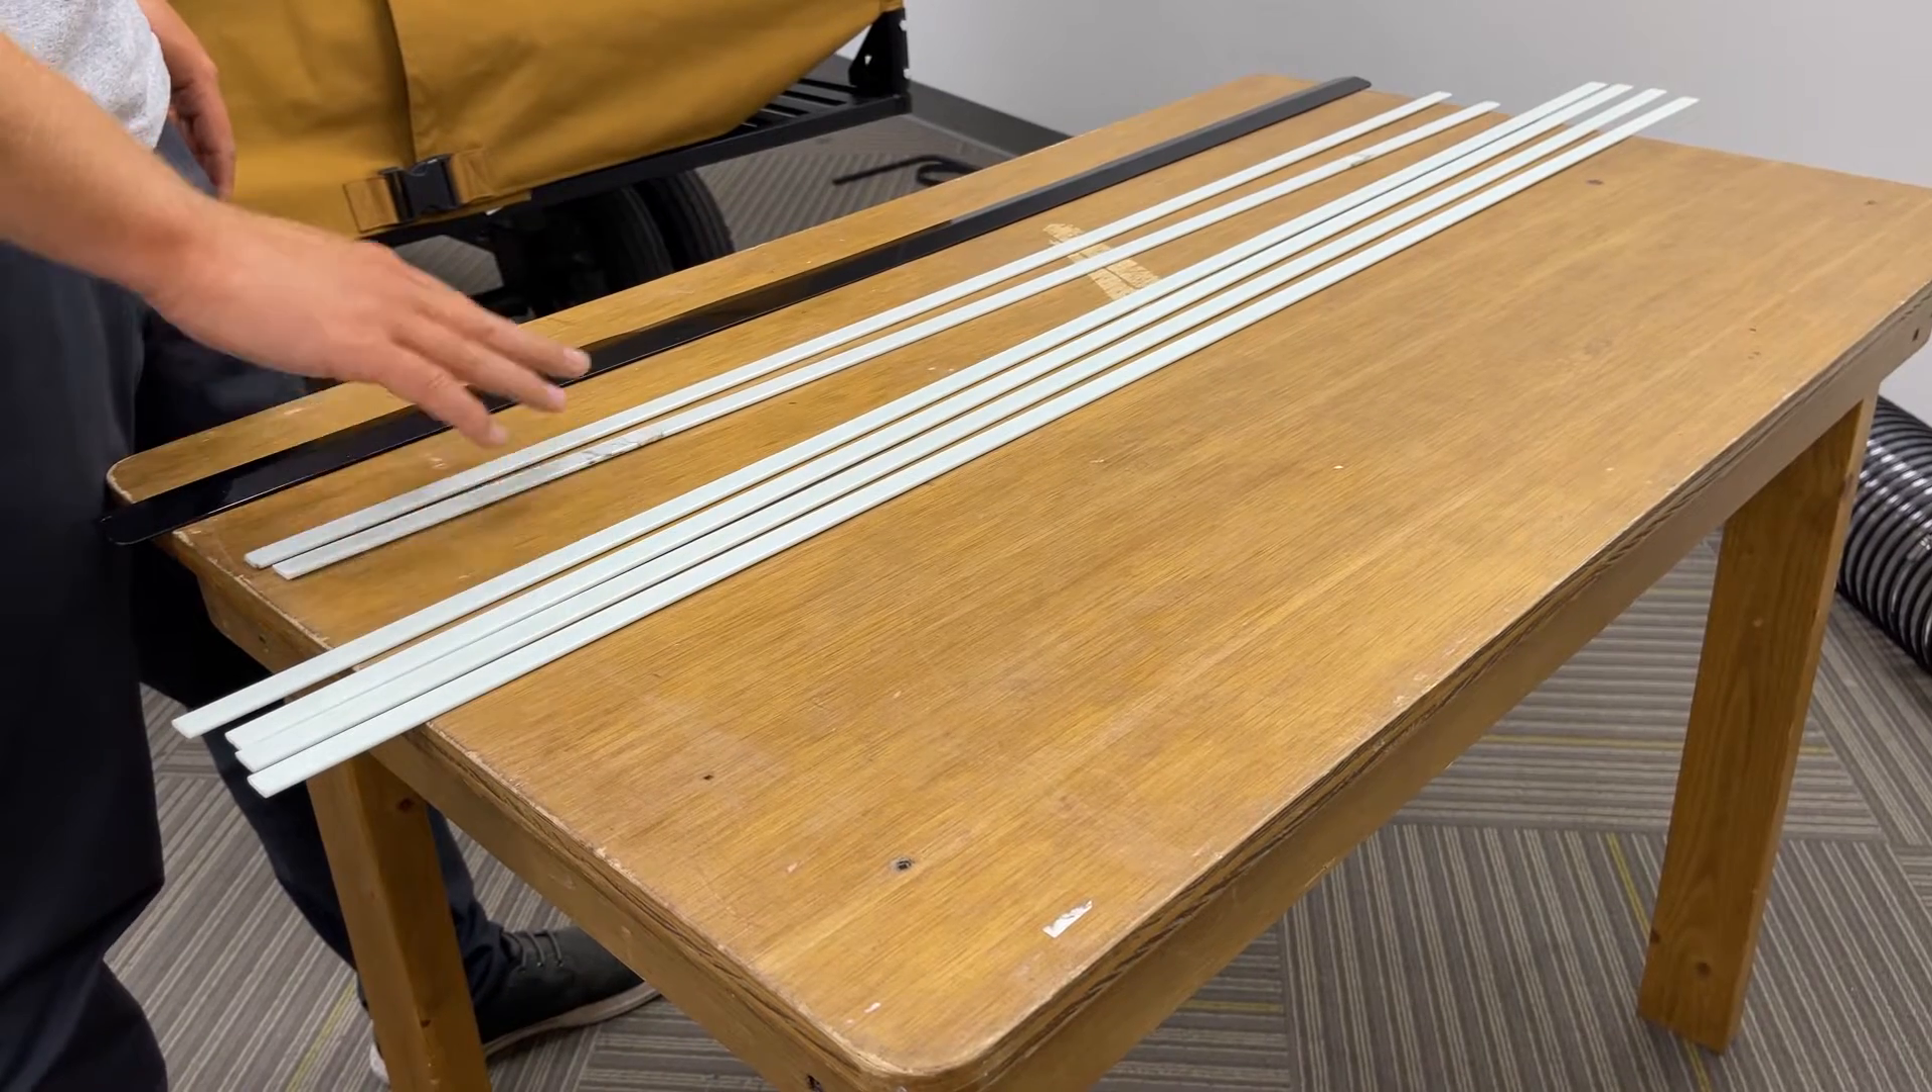The only thing that's remaining on the canvas is inserting six battens, four long length, two short length, as well as one metal retainer.